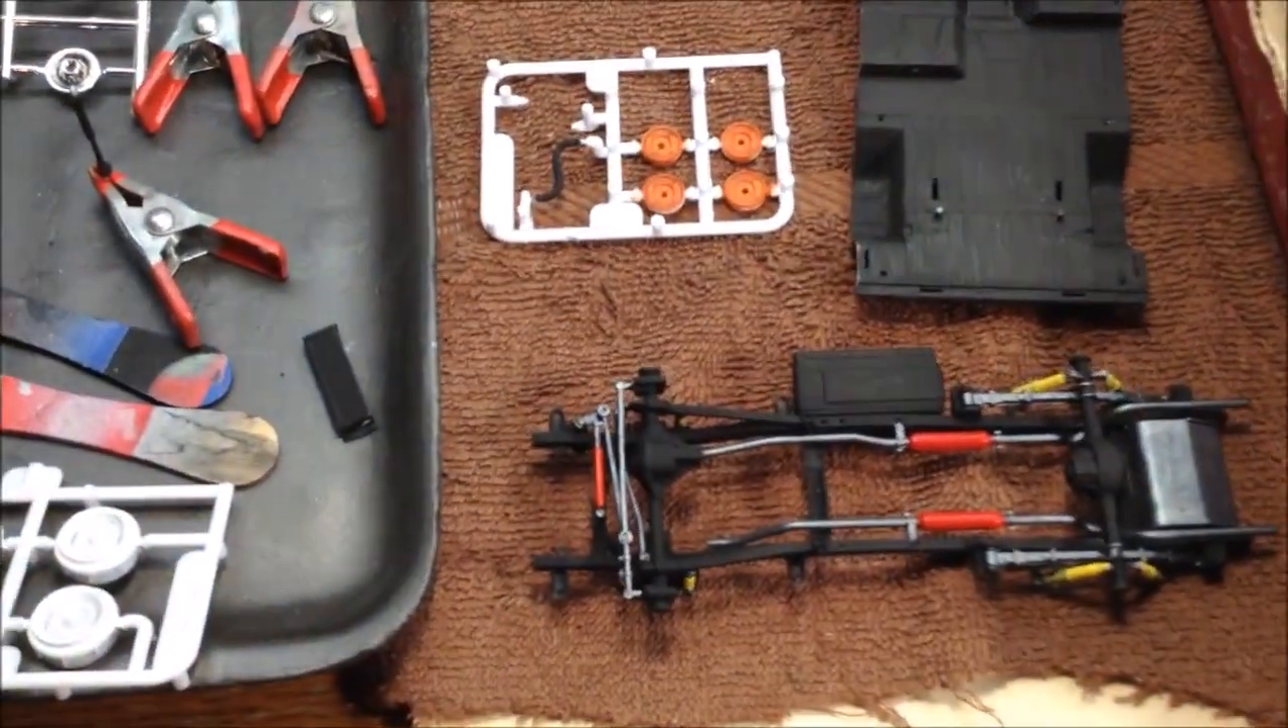And over here I've got the chassis all put together.